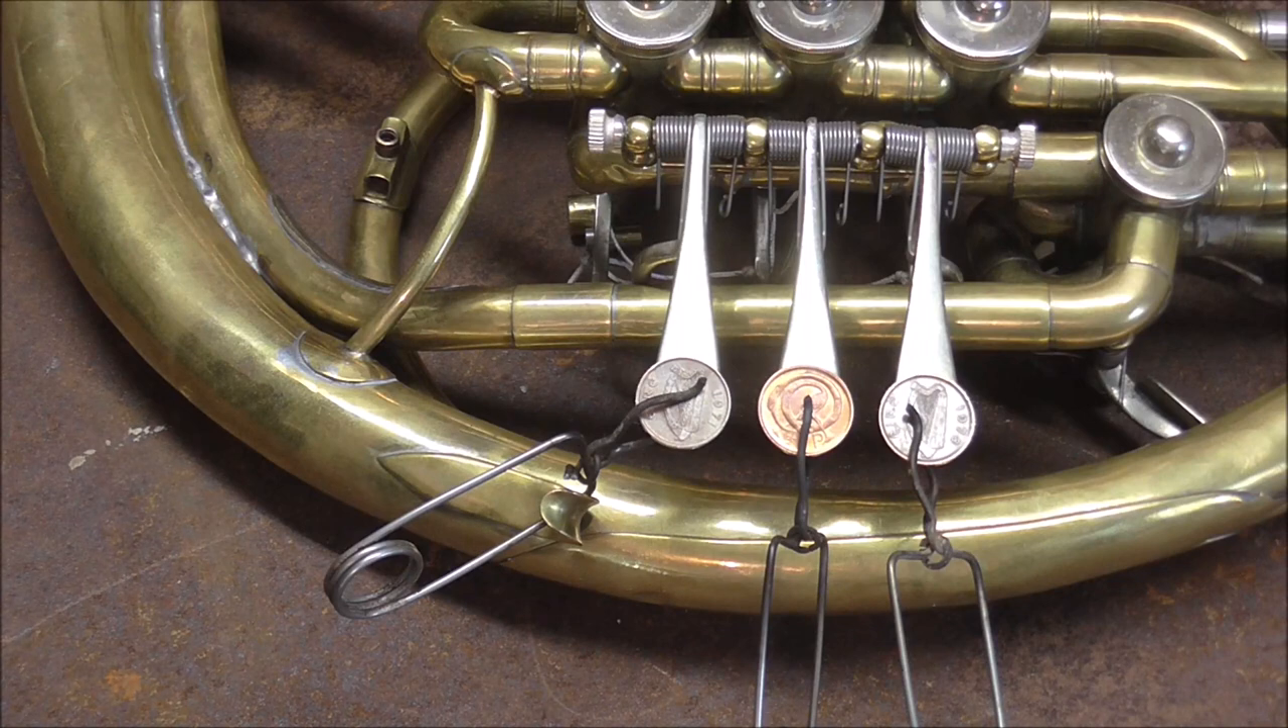The coins are centered and they are just how I want them, so I'm ready to solder now.